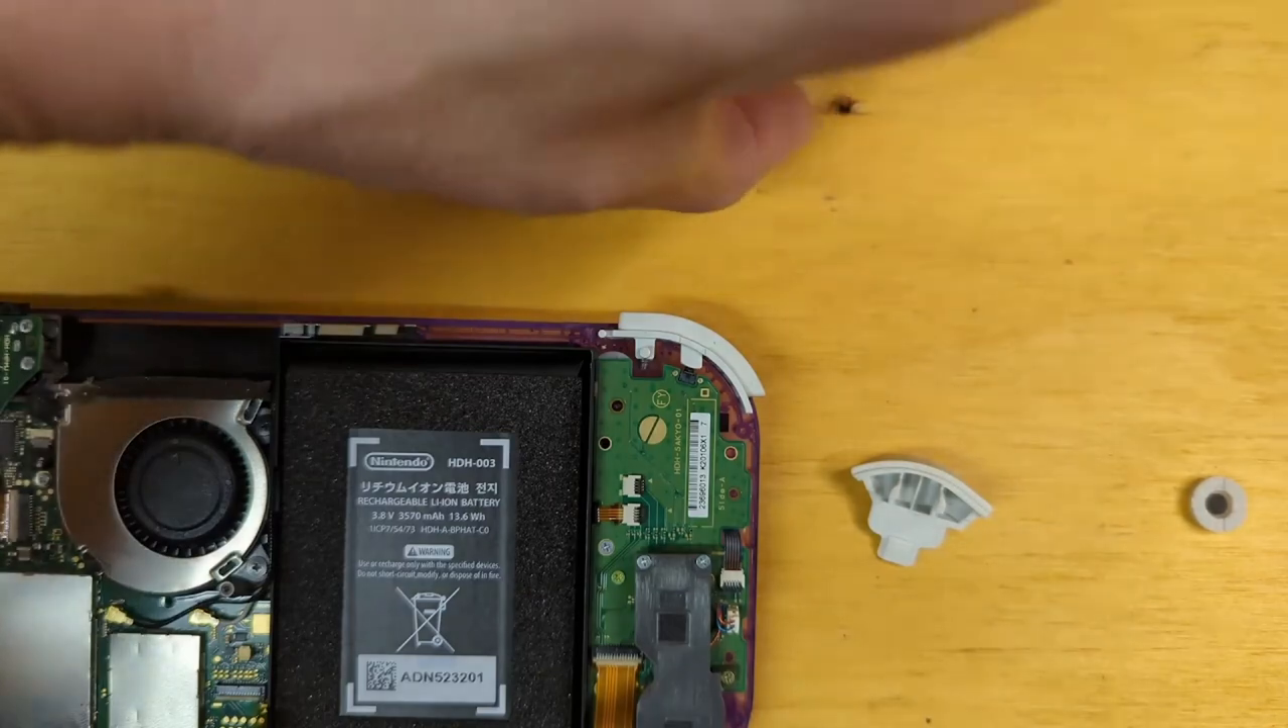So now we have the trigger removed.